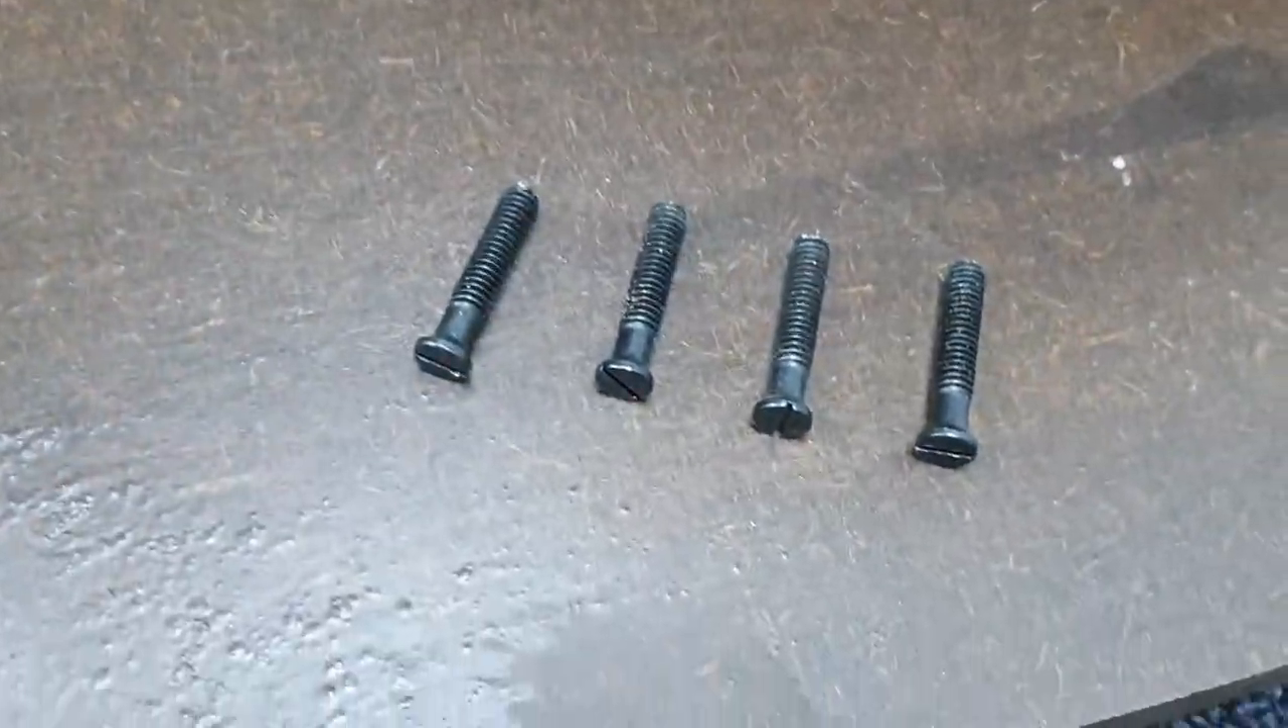So all four screws are now removed.